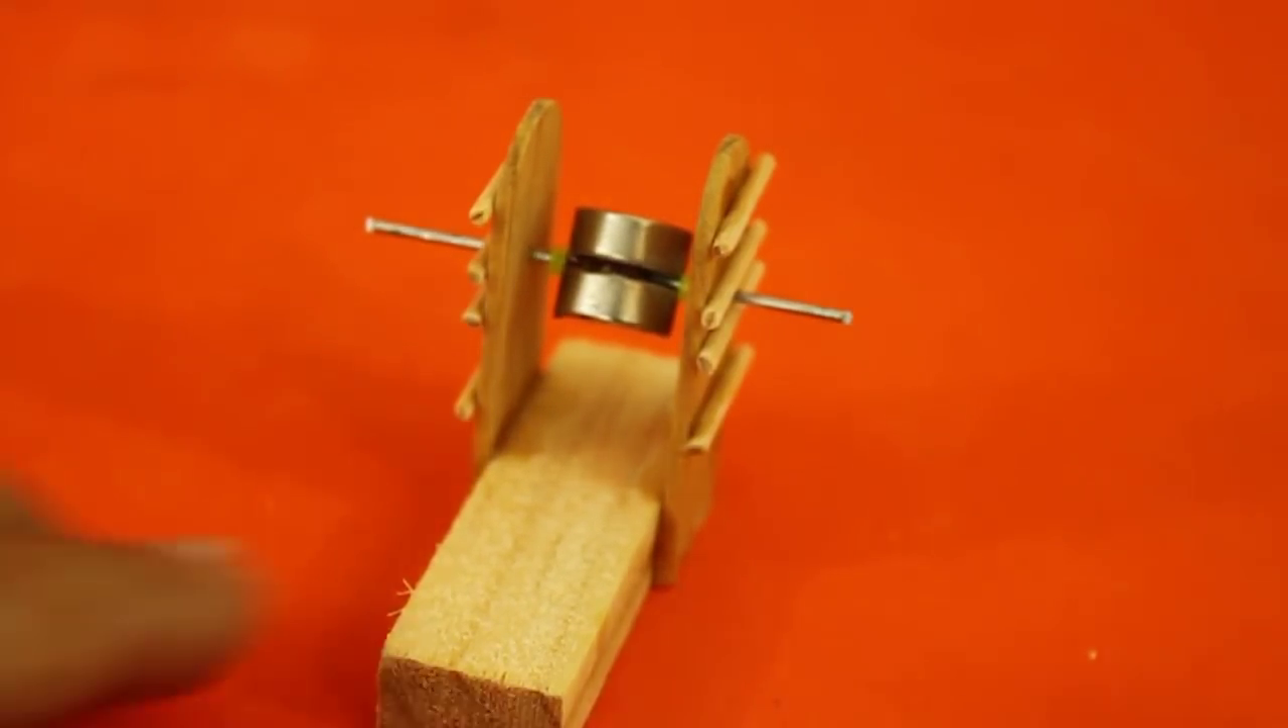The axis is made with the wire from the paper clip and the two magnets are centered on the axis.